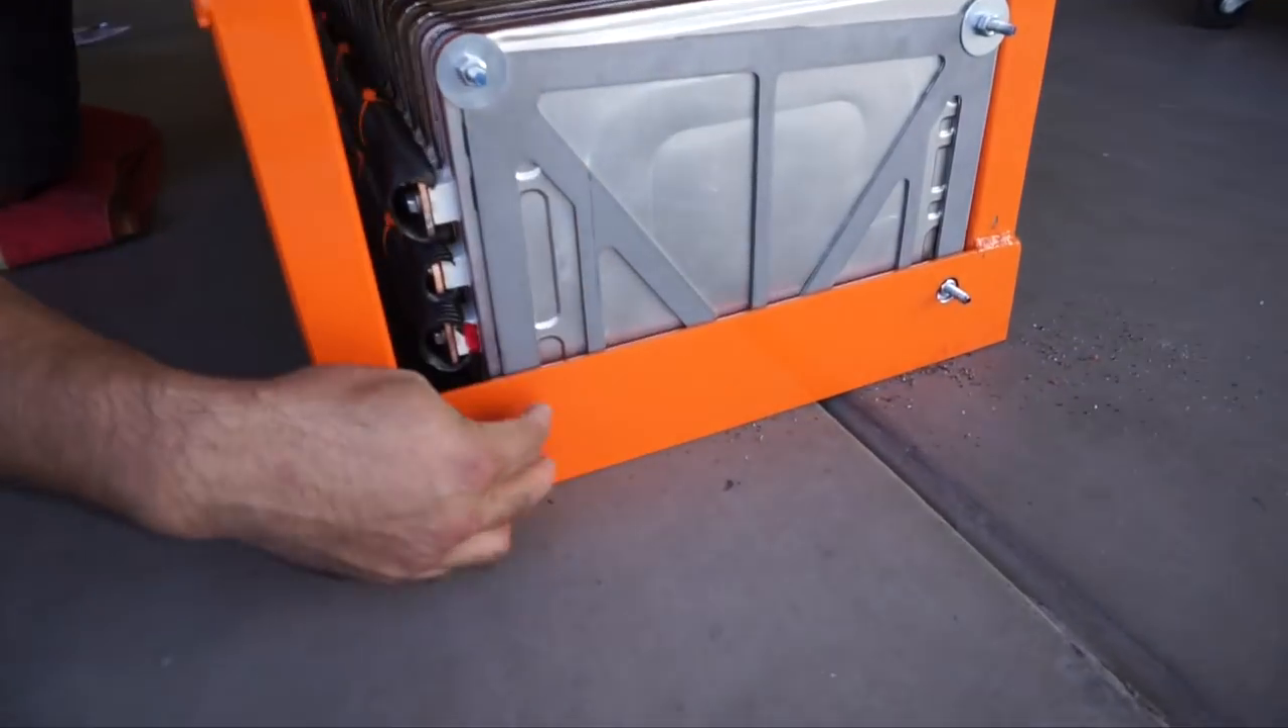So this is the stand that we, uh, that we built a couple of weeks ago or a few weeks ago, and we've positioned the battery in. And so you can cut, you can see how it's secured in there.